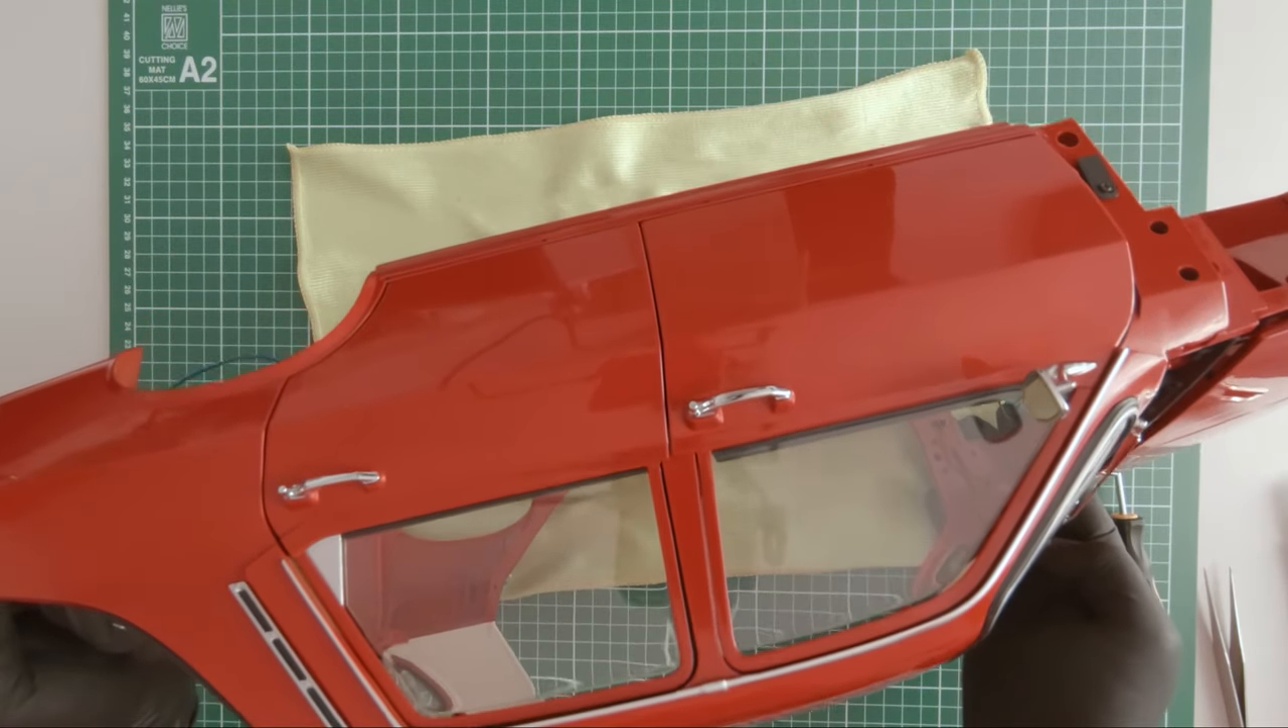The left side door is mounted. This is how it looks.